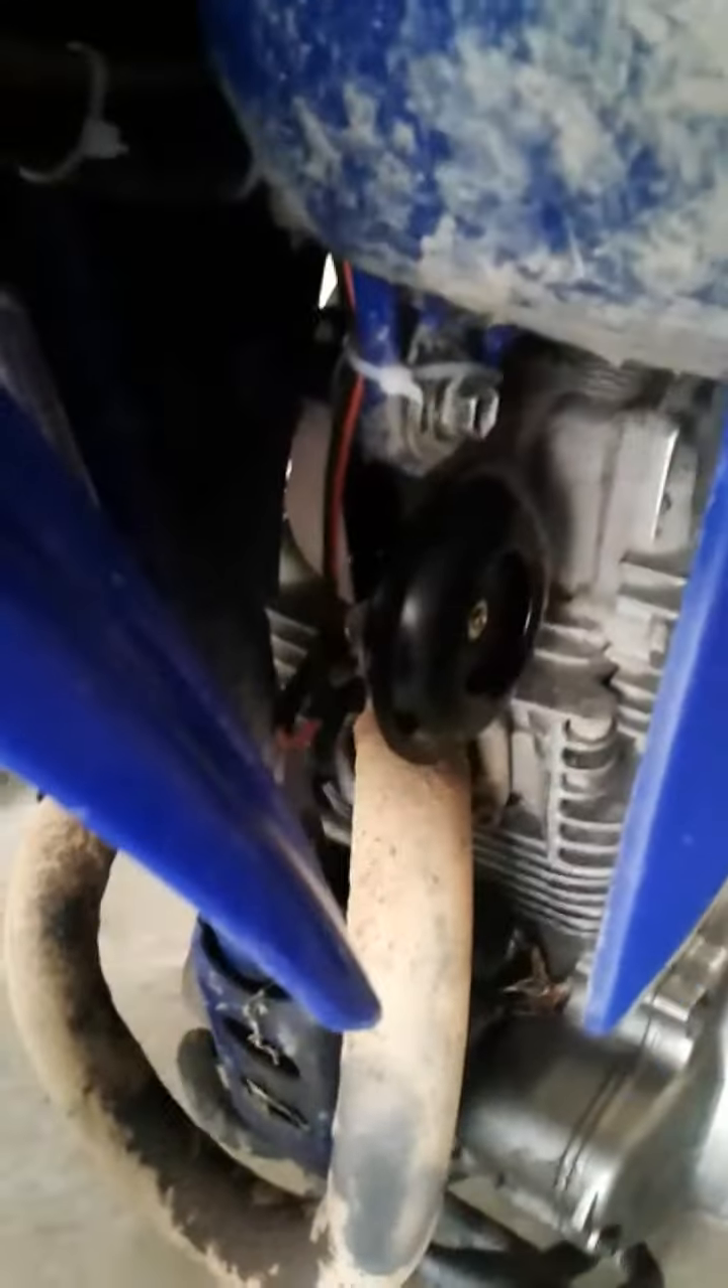So I just bolted this horn in to the gas tank, so it's connected to that bolt.